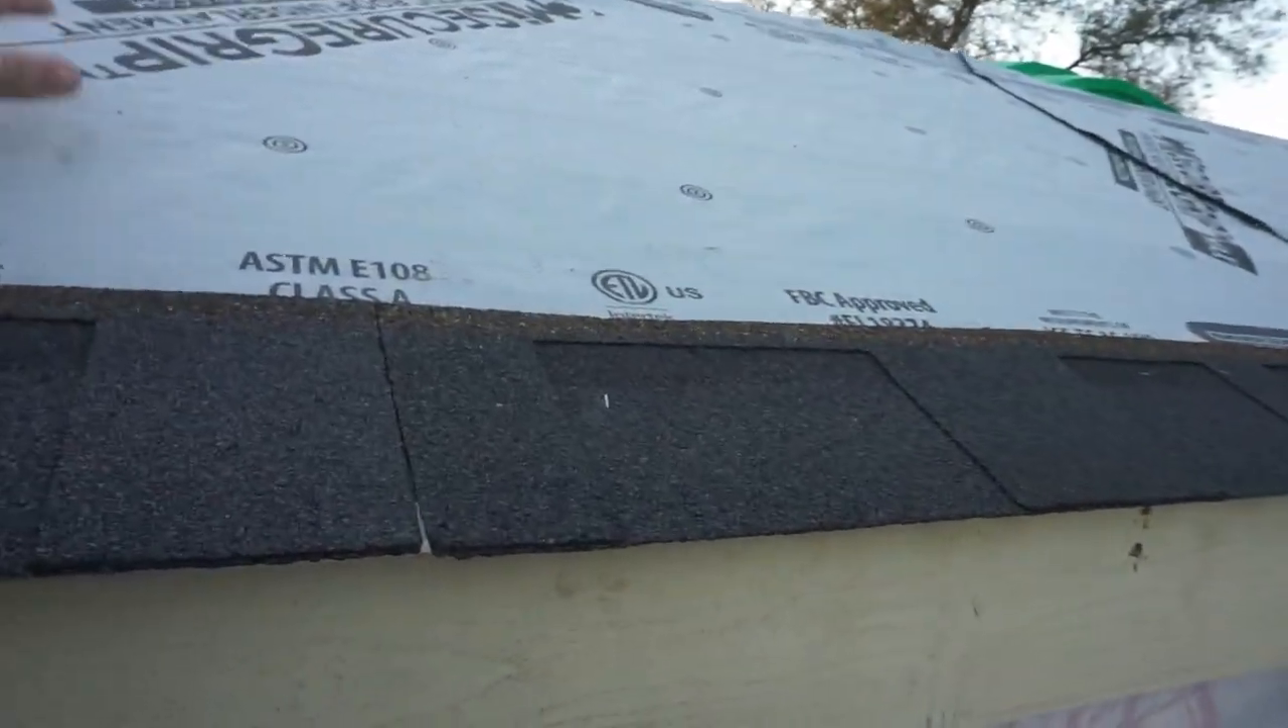Got the underlayment on there. On top of that's the shingles.